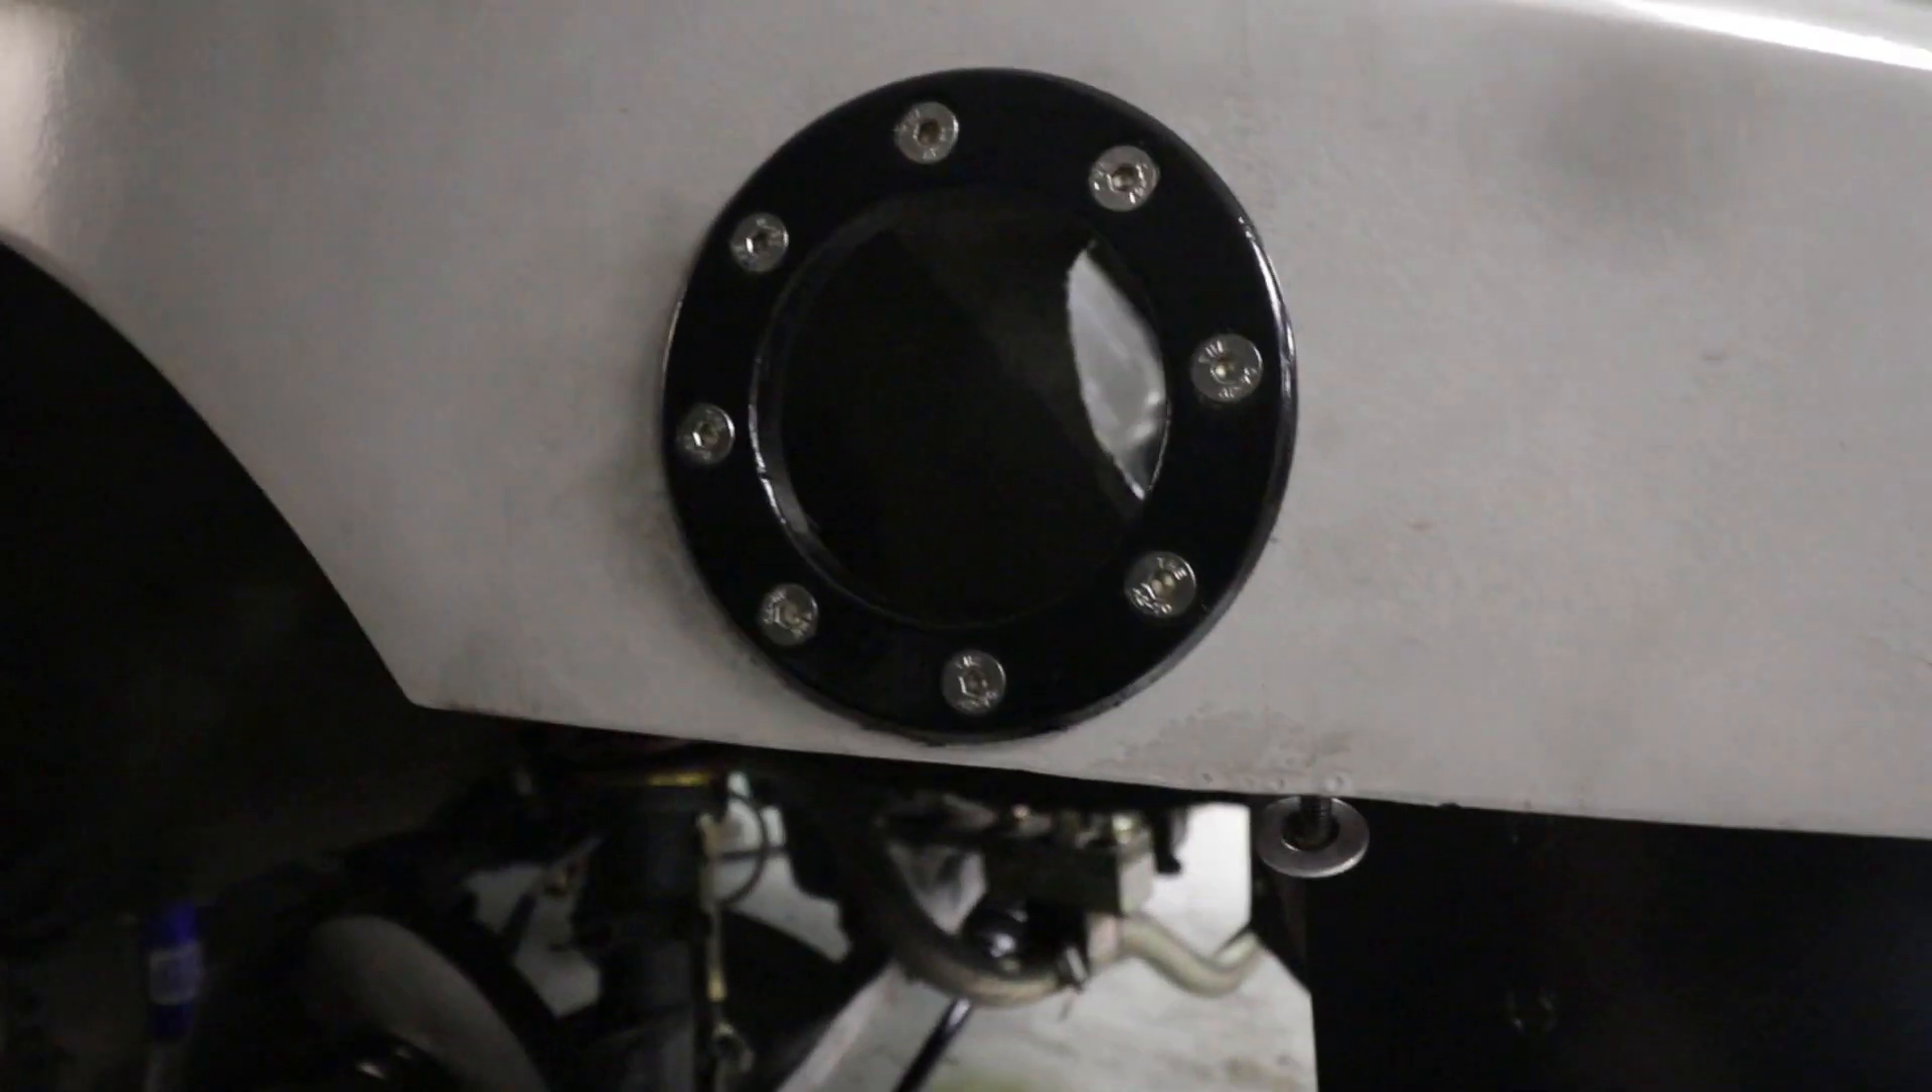I've got my fender exit bezel installed.